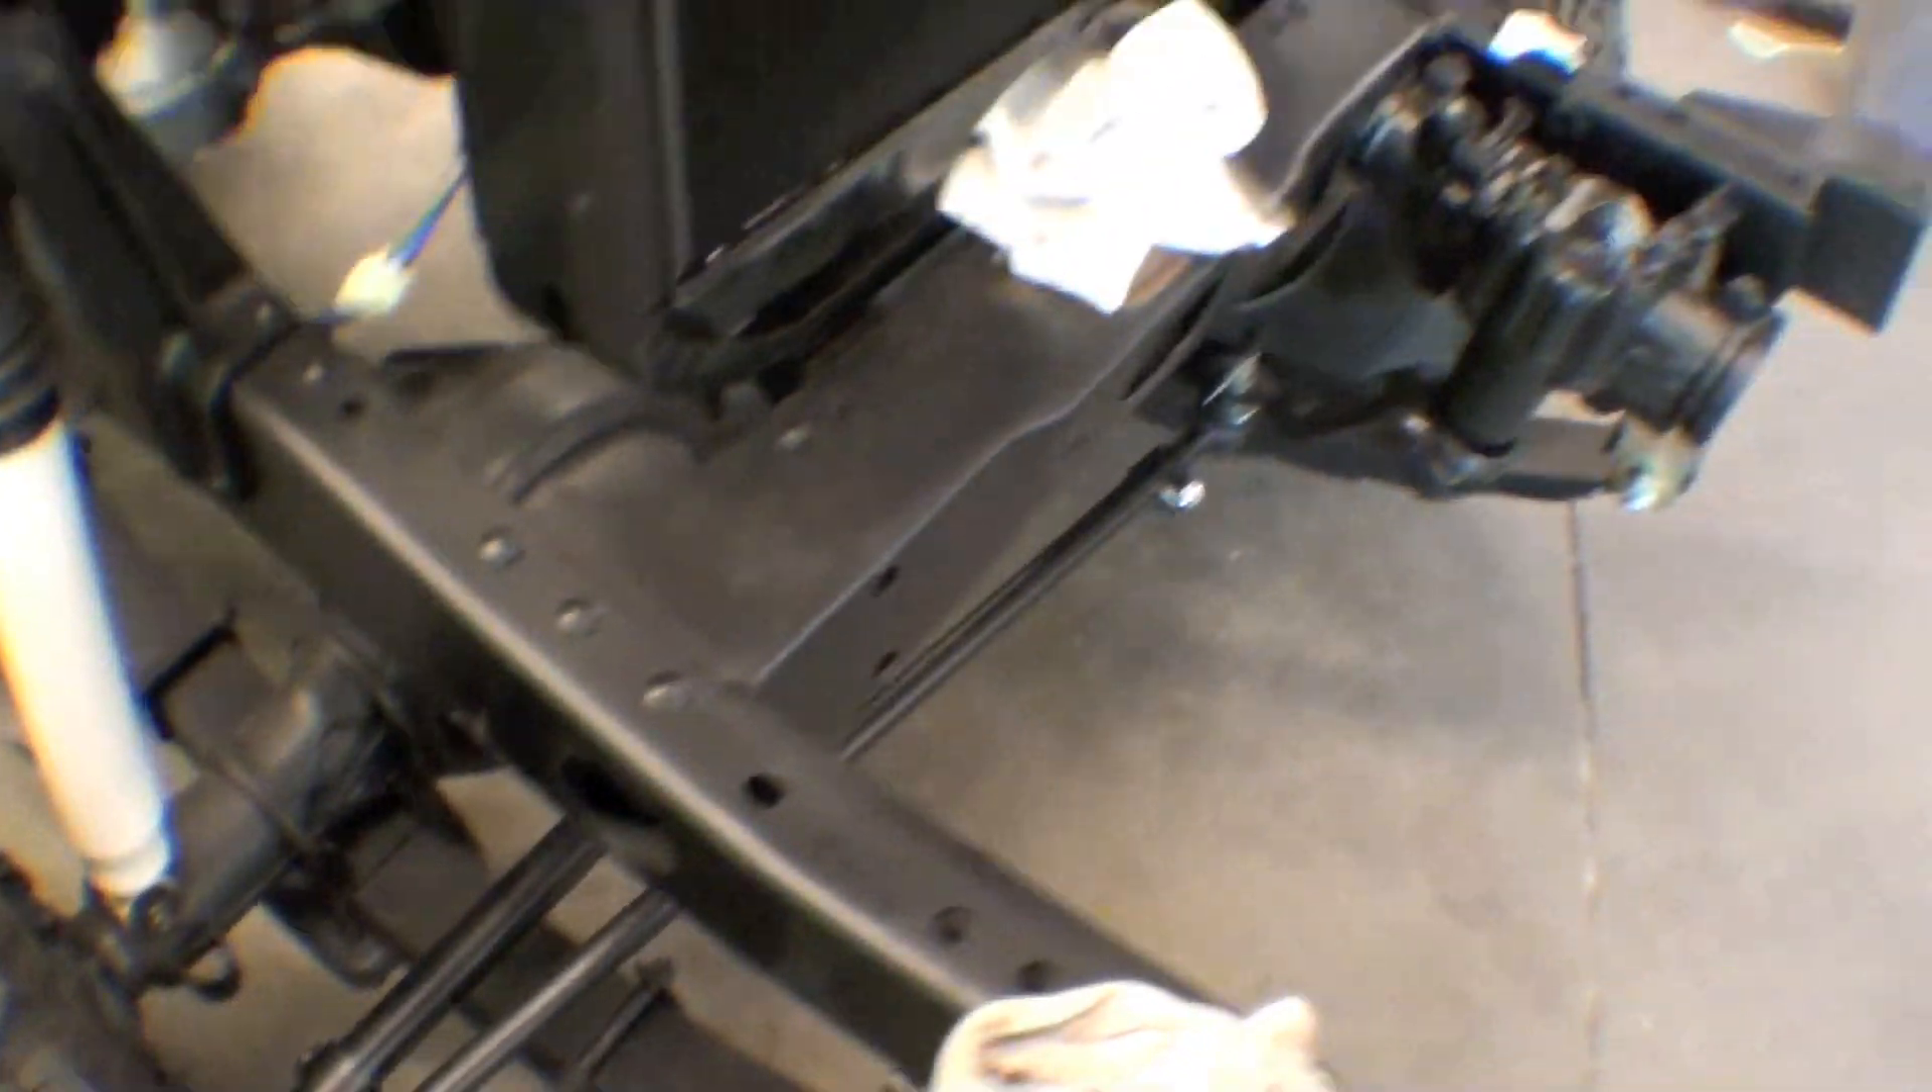Obviously we don't have the nose of the truck on but it'll fit fine with any front bumper that we have in here as far as this power steering goes.